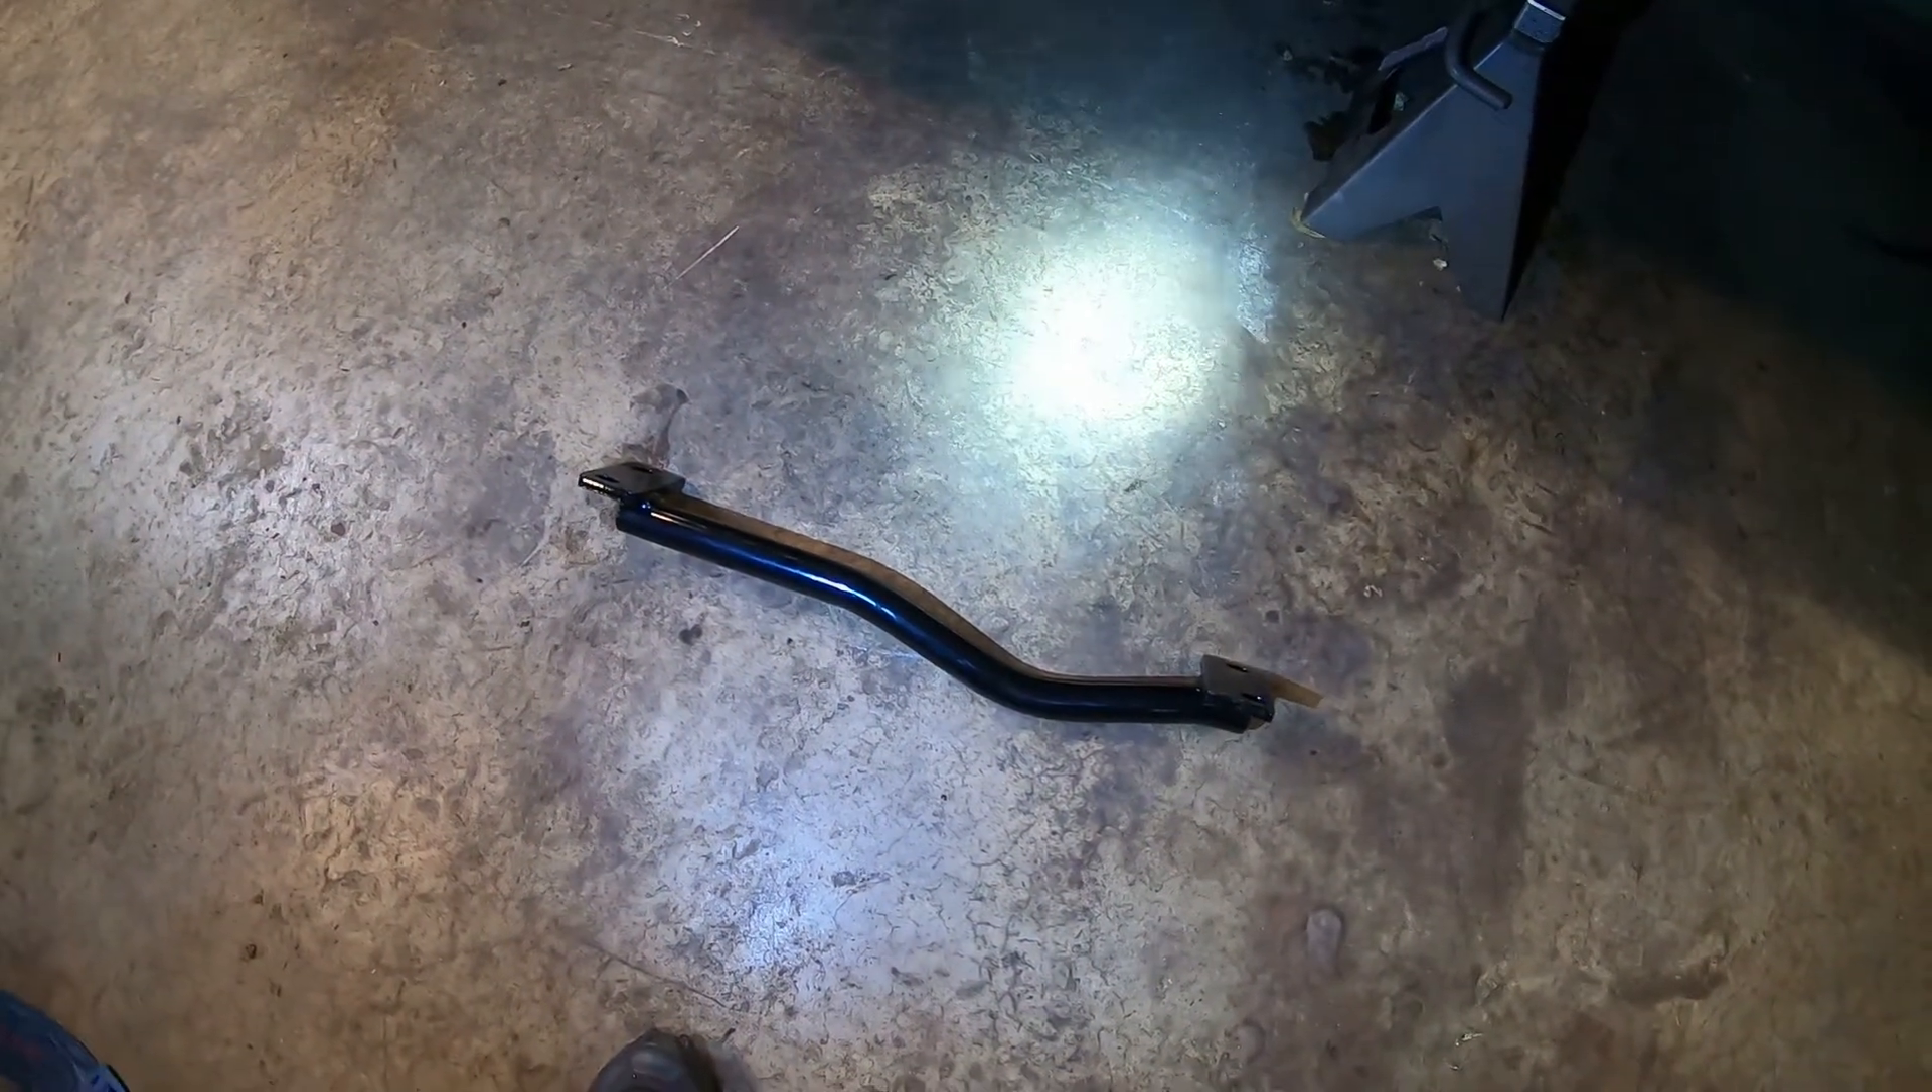So, uh, what I have left to do, I need to get the, the new tunnel brace put in.